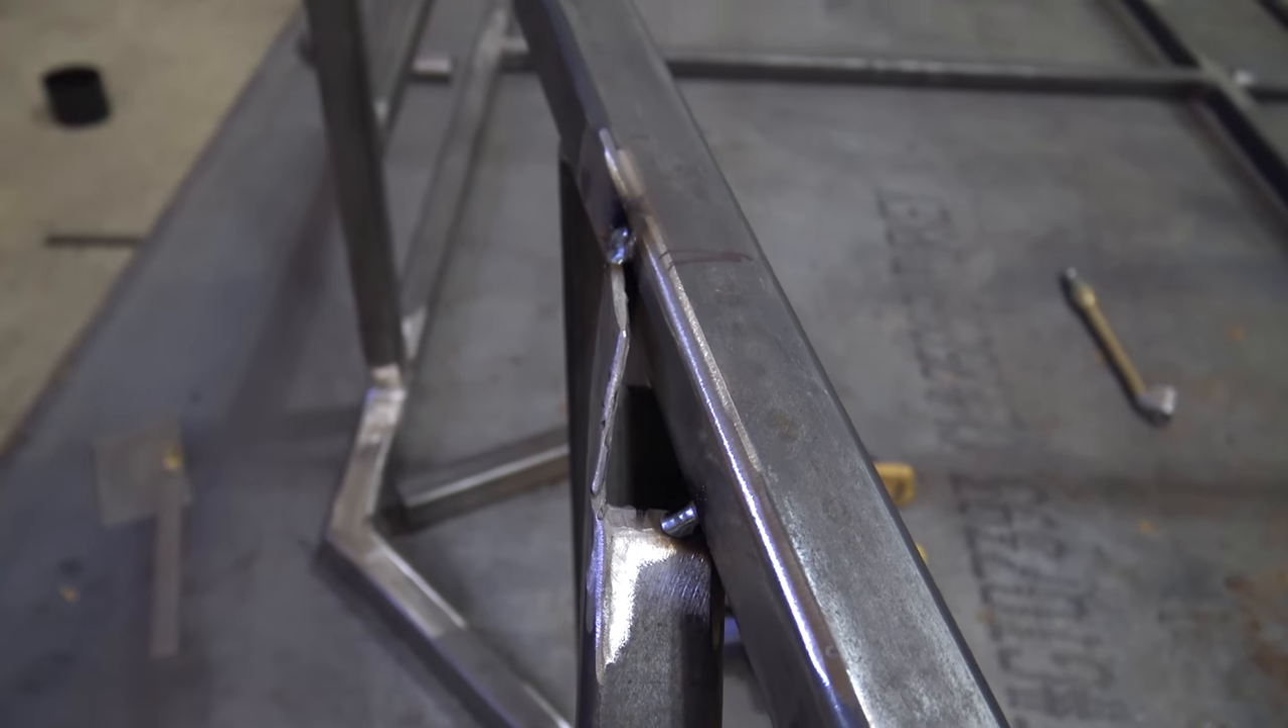So you can see right there the big gap up top that I'll have to fill.